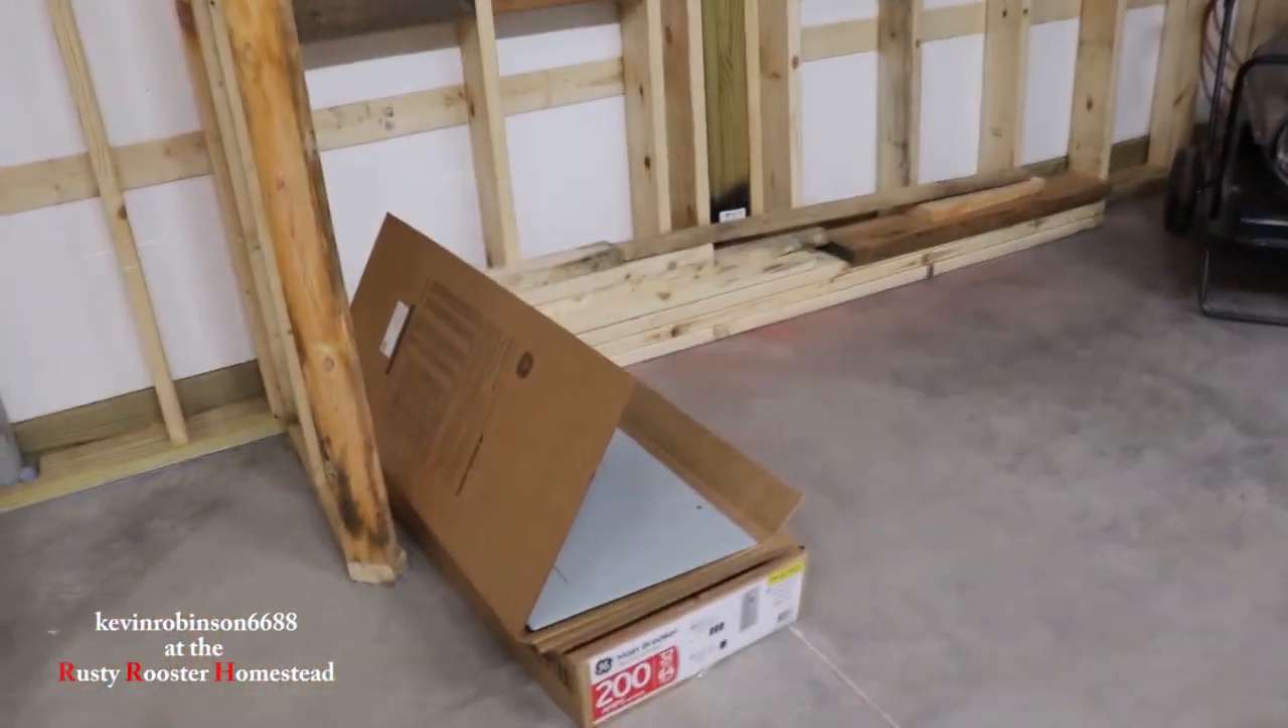We still got the box to put up.